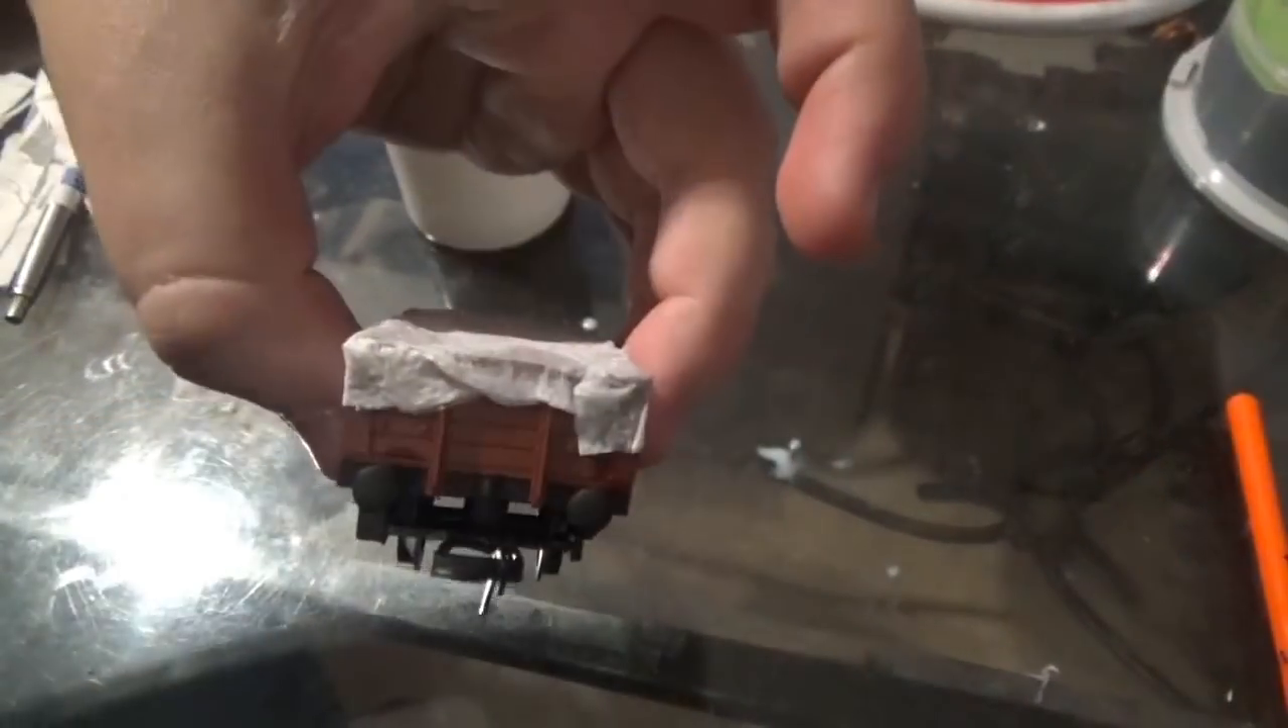We now have a tarpaulin on this wagon.